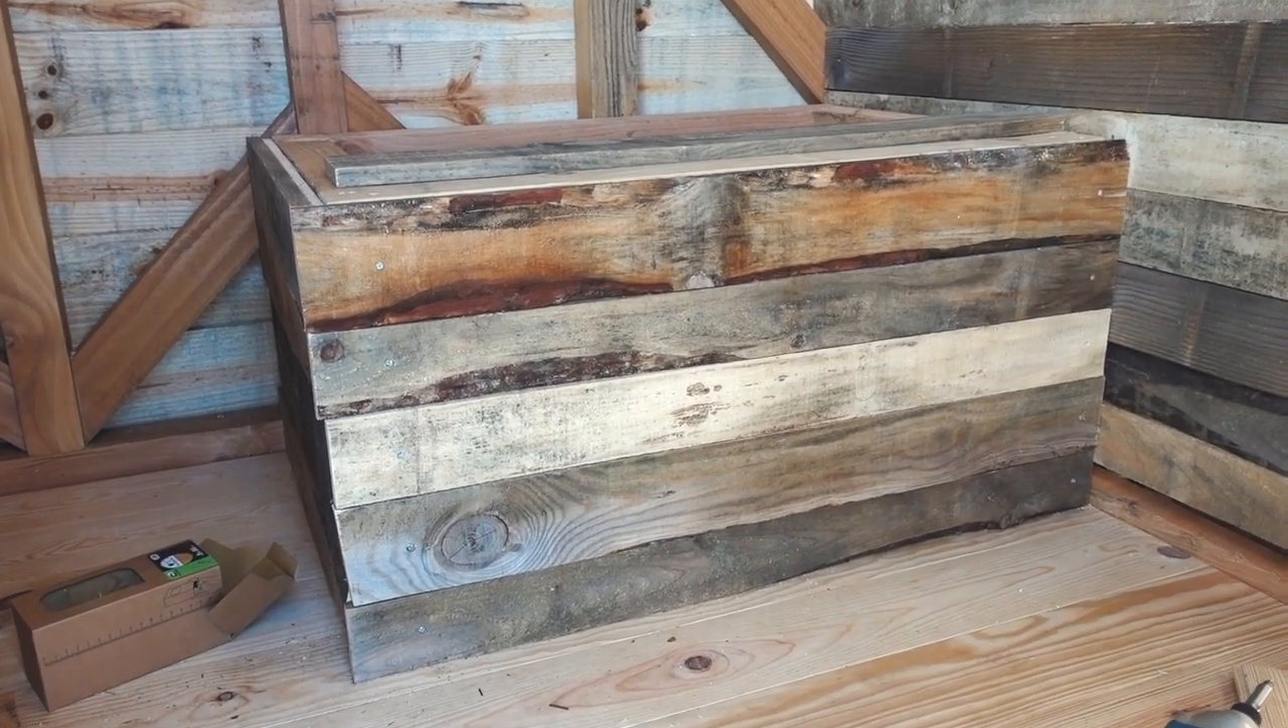So I've just finished the front and the side cladding for the toilet and it looks amazing I'm so happy with how it's turned out.